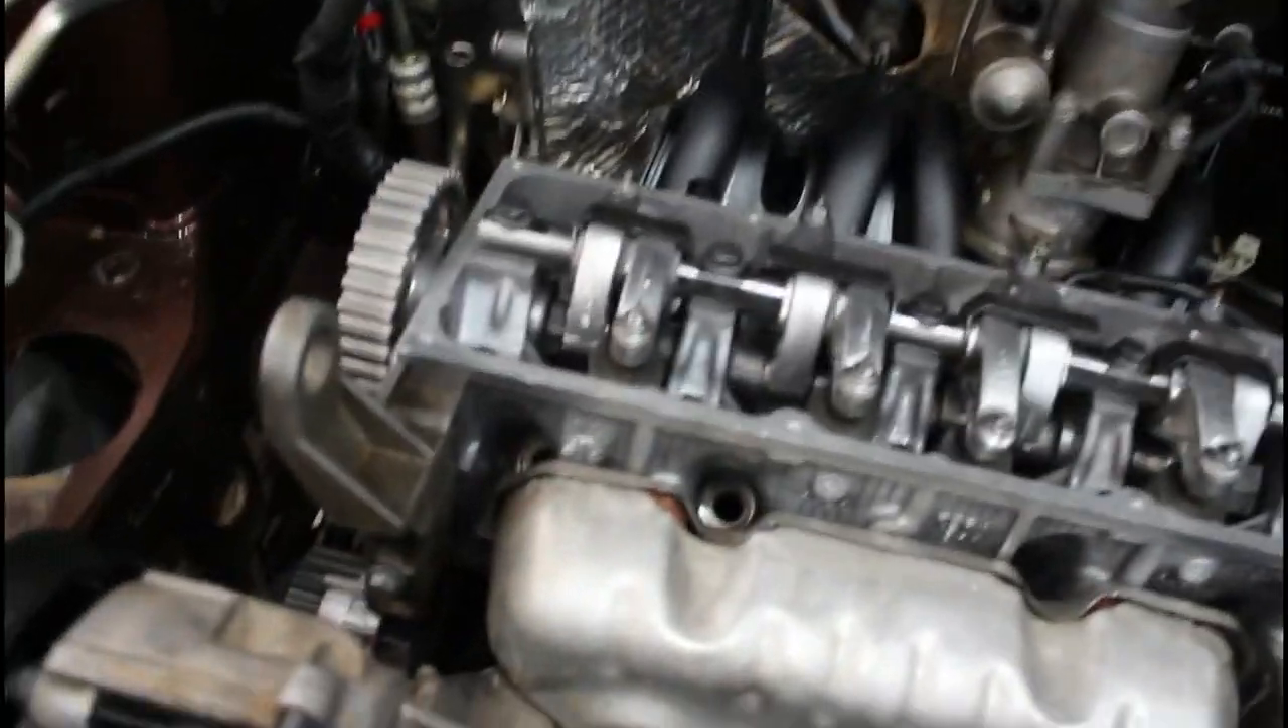Logan já tá com o cabeçote no lugar muito bacana ficou aqui.